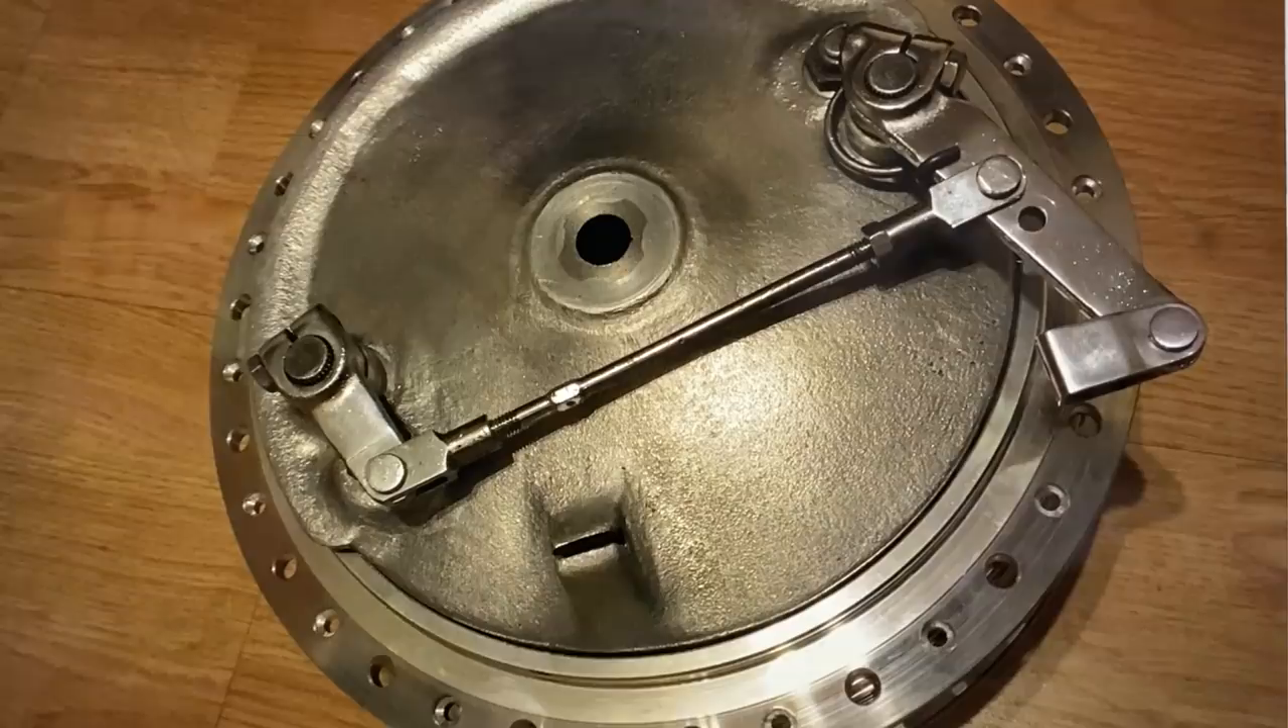And here's a view looking through the front hub at one brake plate with the shoes fitted. And here's the outside view of the brake plate with the linkages fitted.